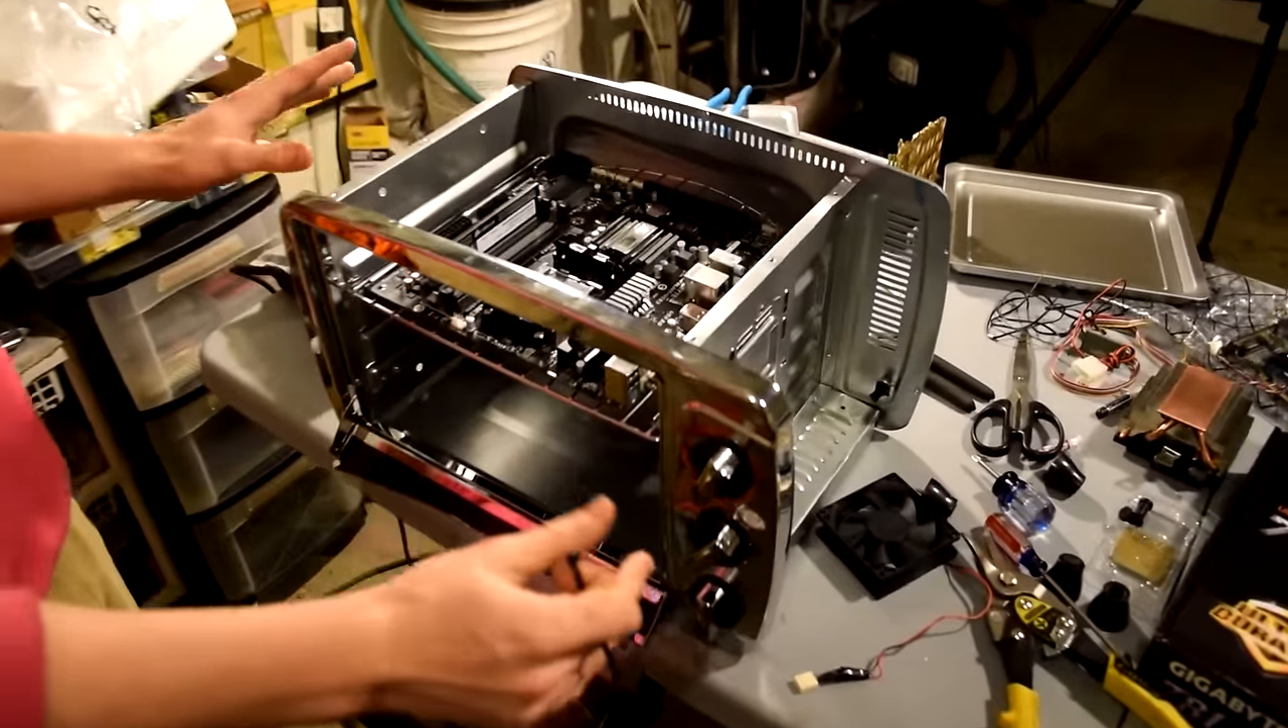So, alright, so we got the motherboard in place, everything is stripped down.